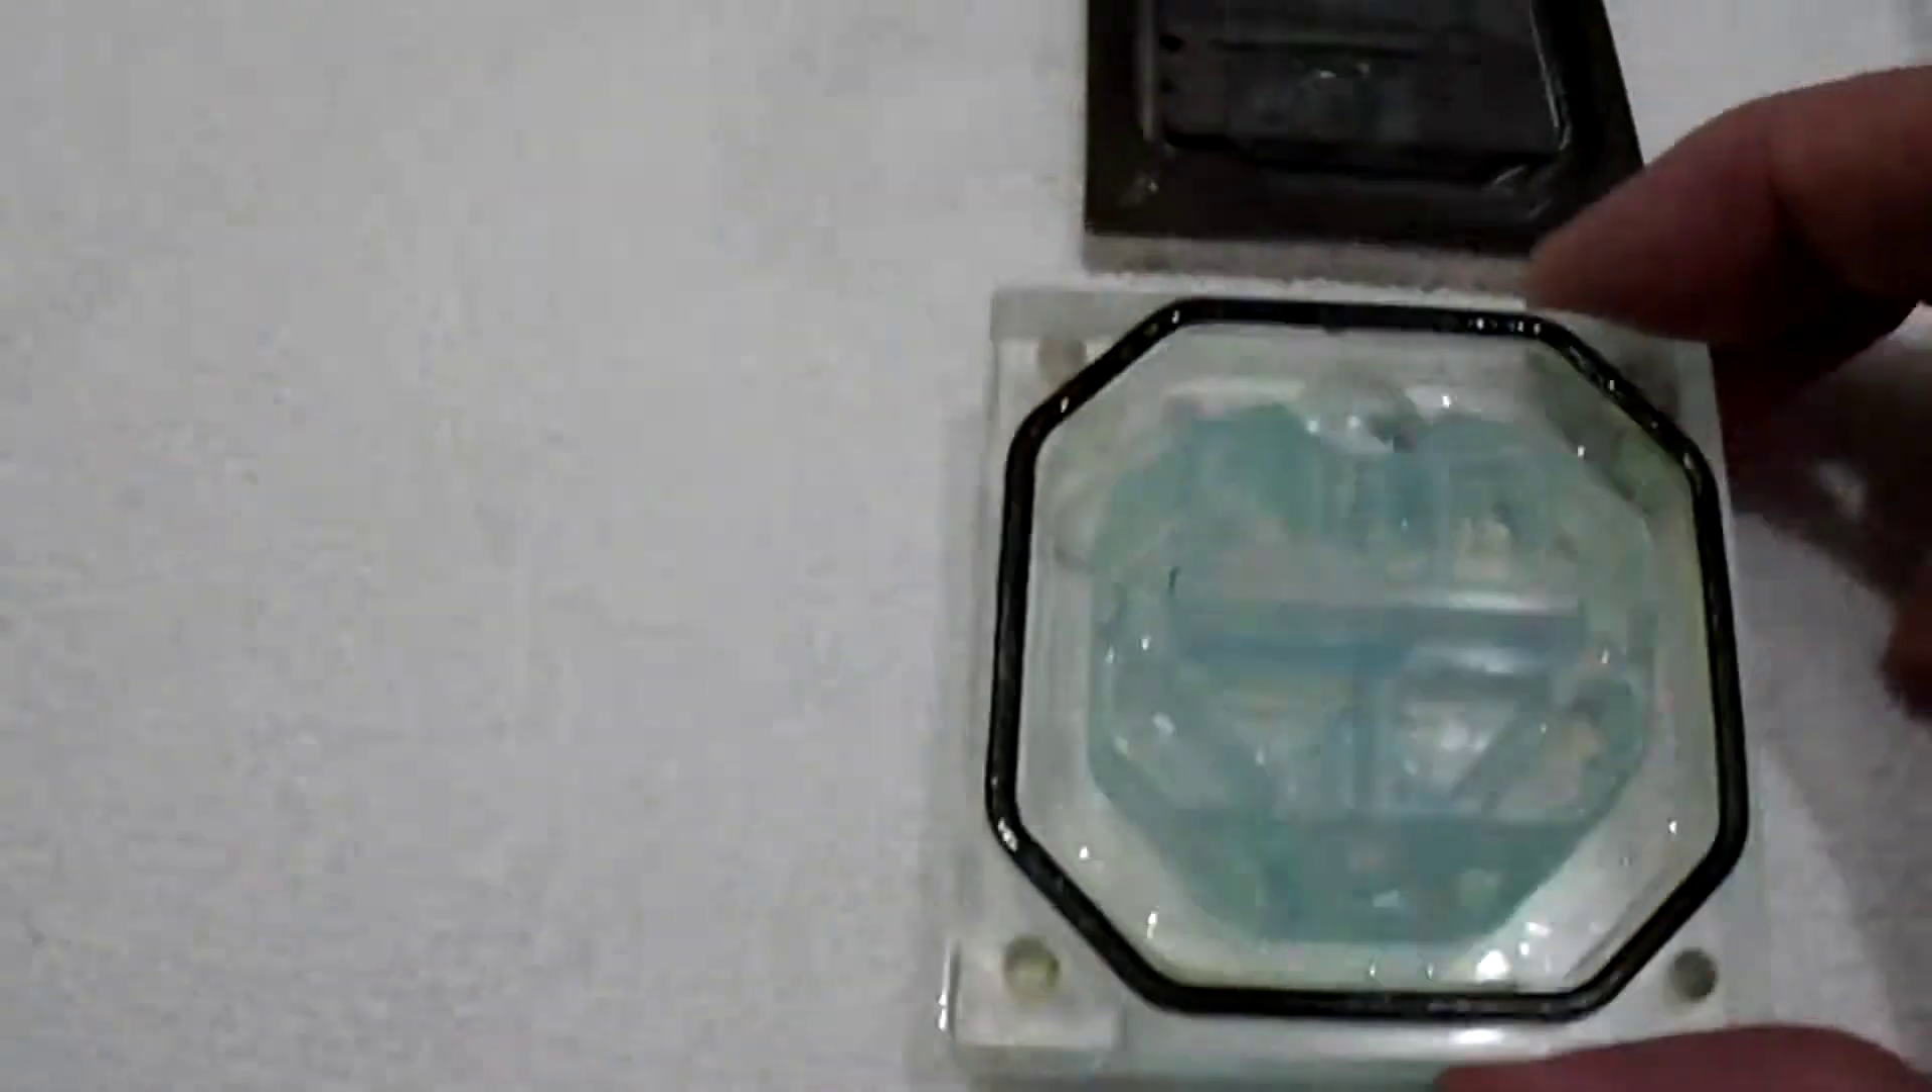Okay, here we have the water block apart.